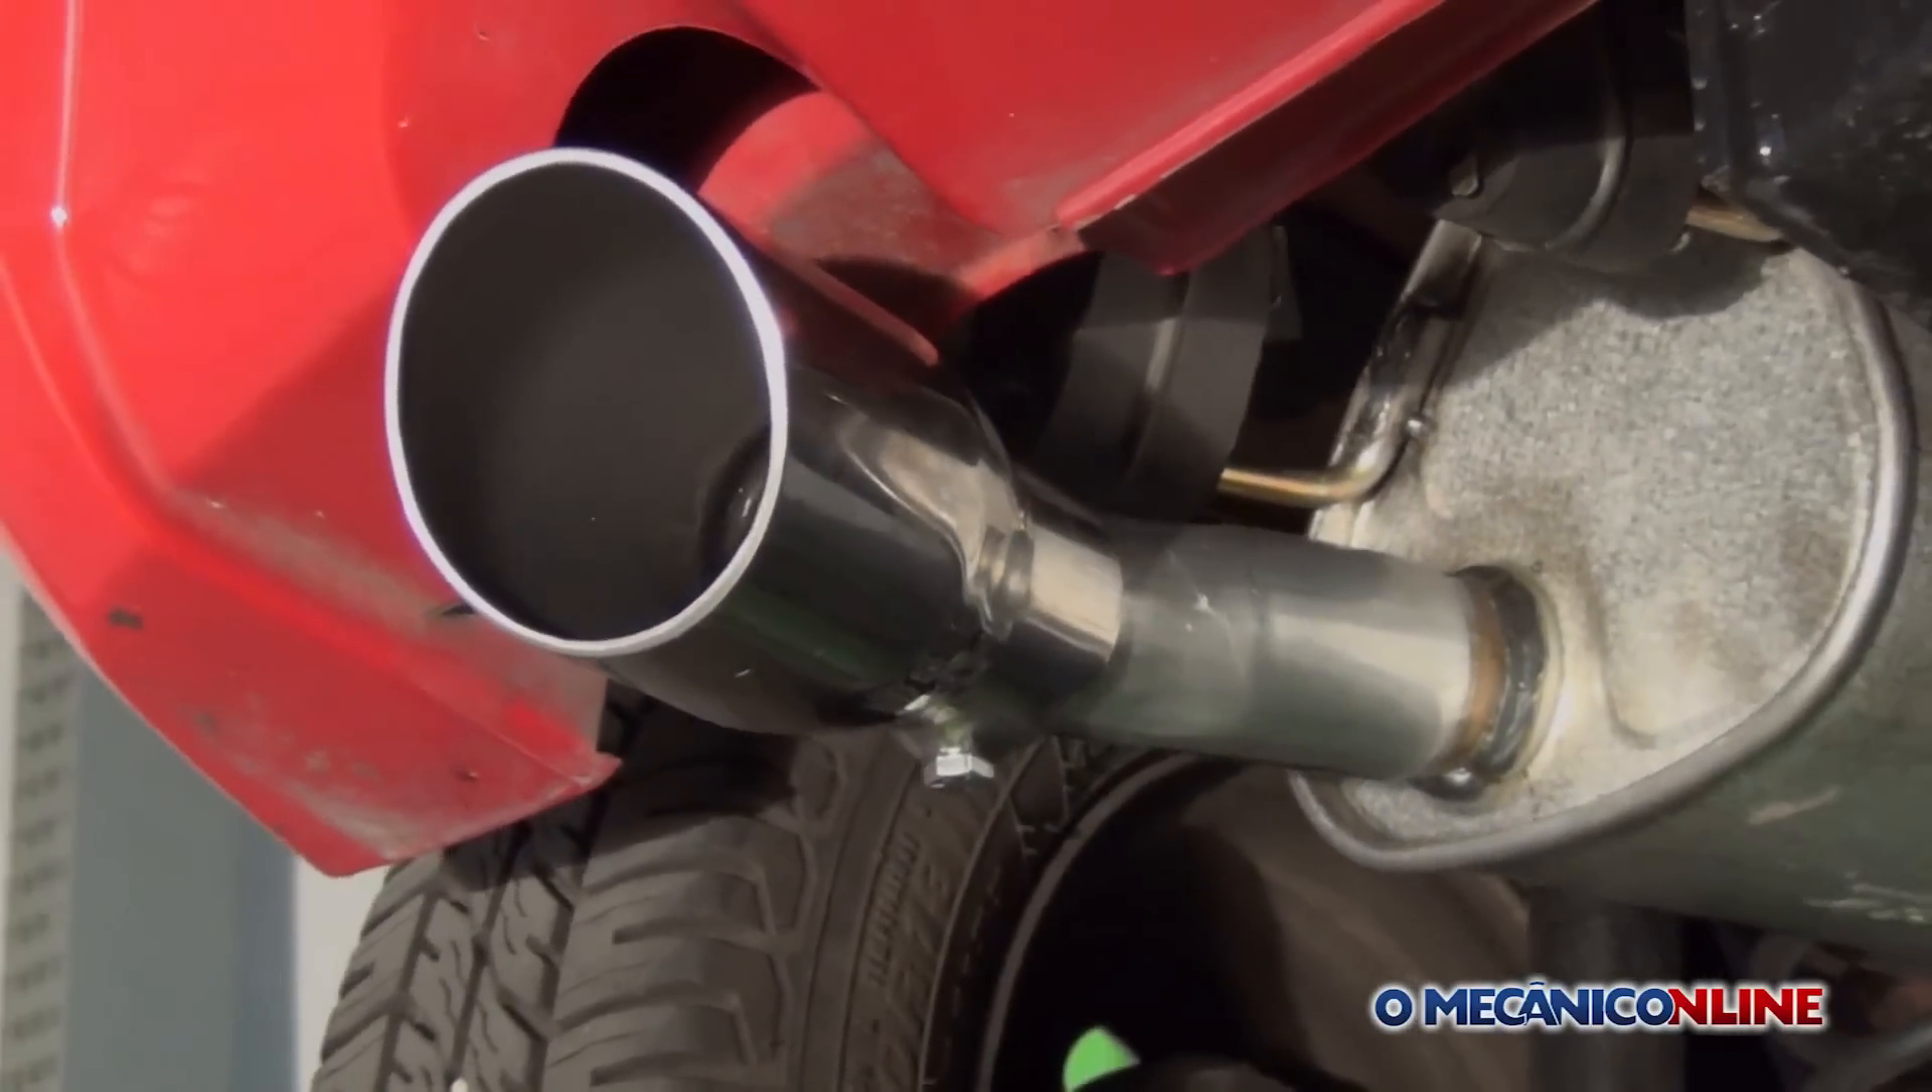Para fazer a colocação, a gente cortou a peça original e fixou a ponteira no local.